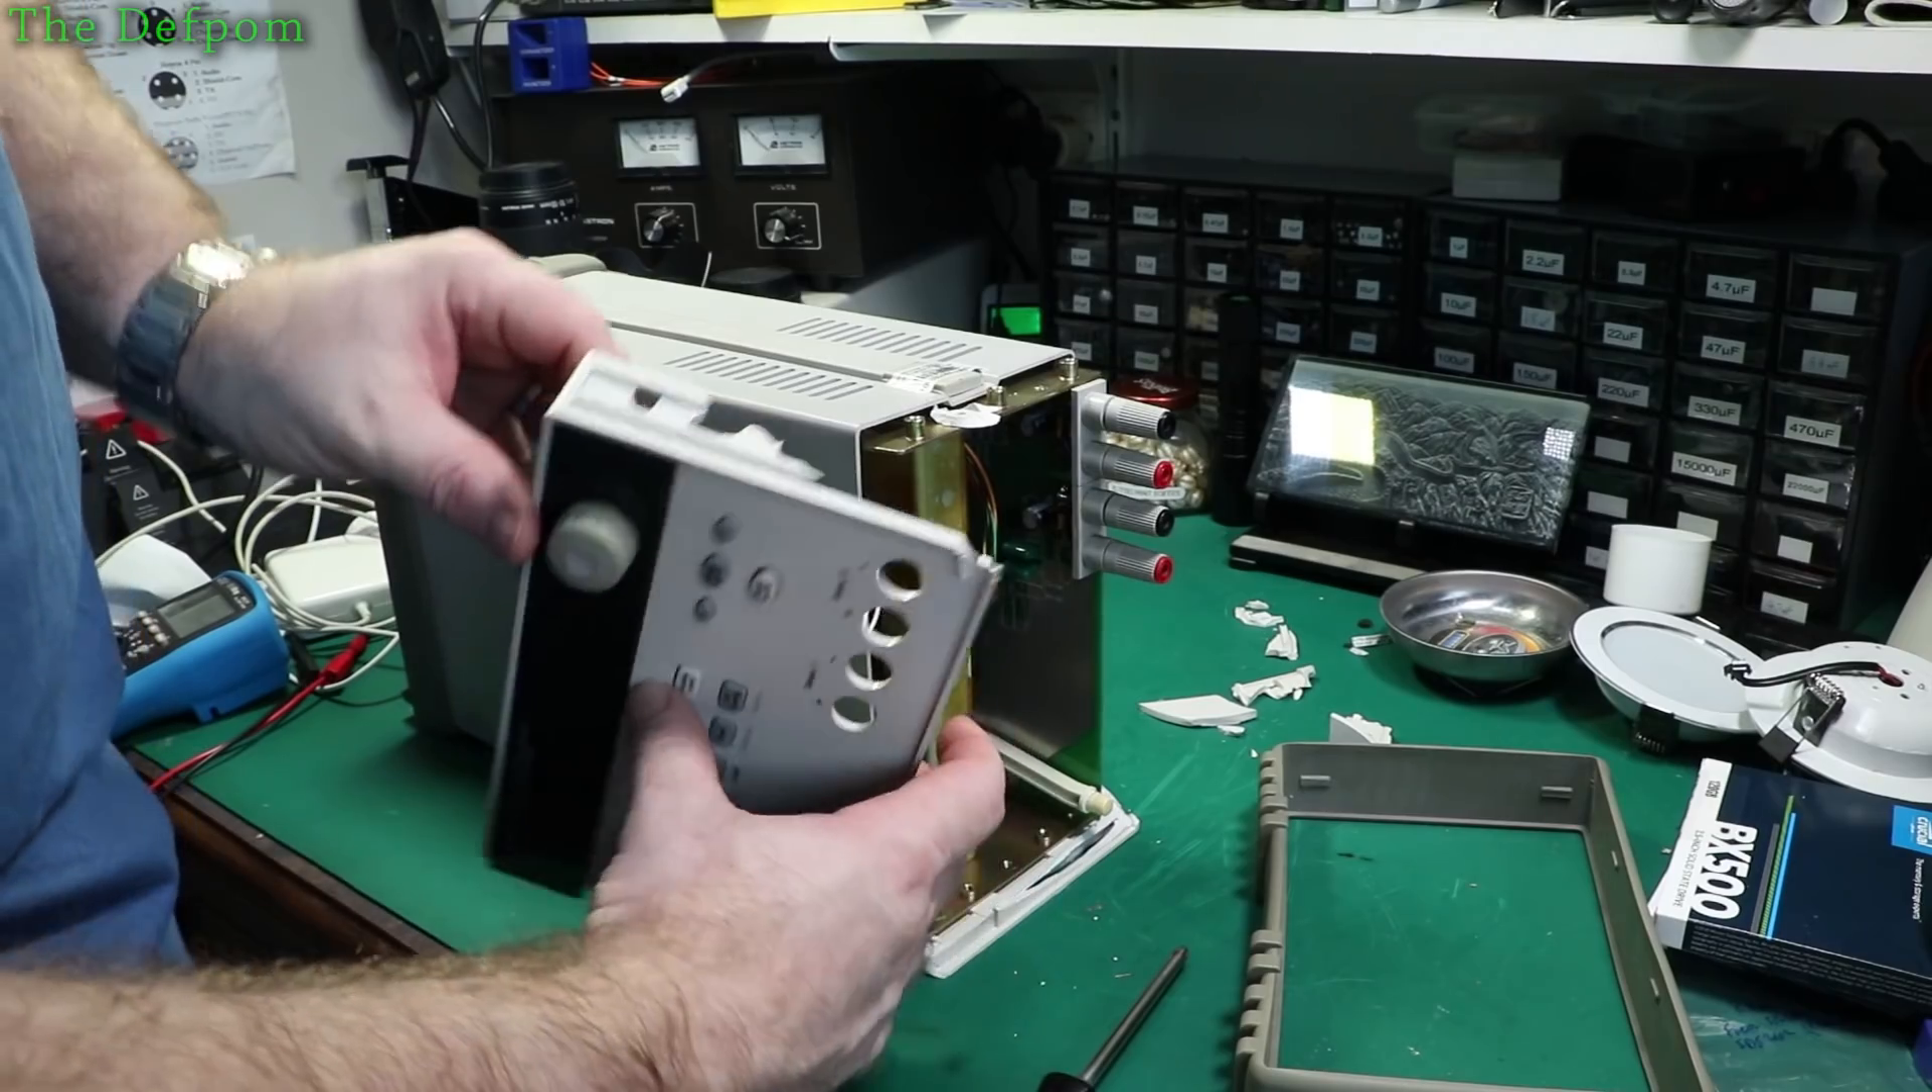So there's the front panel off.